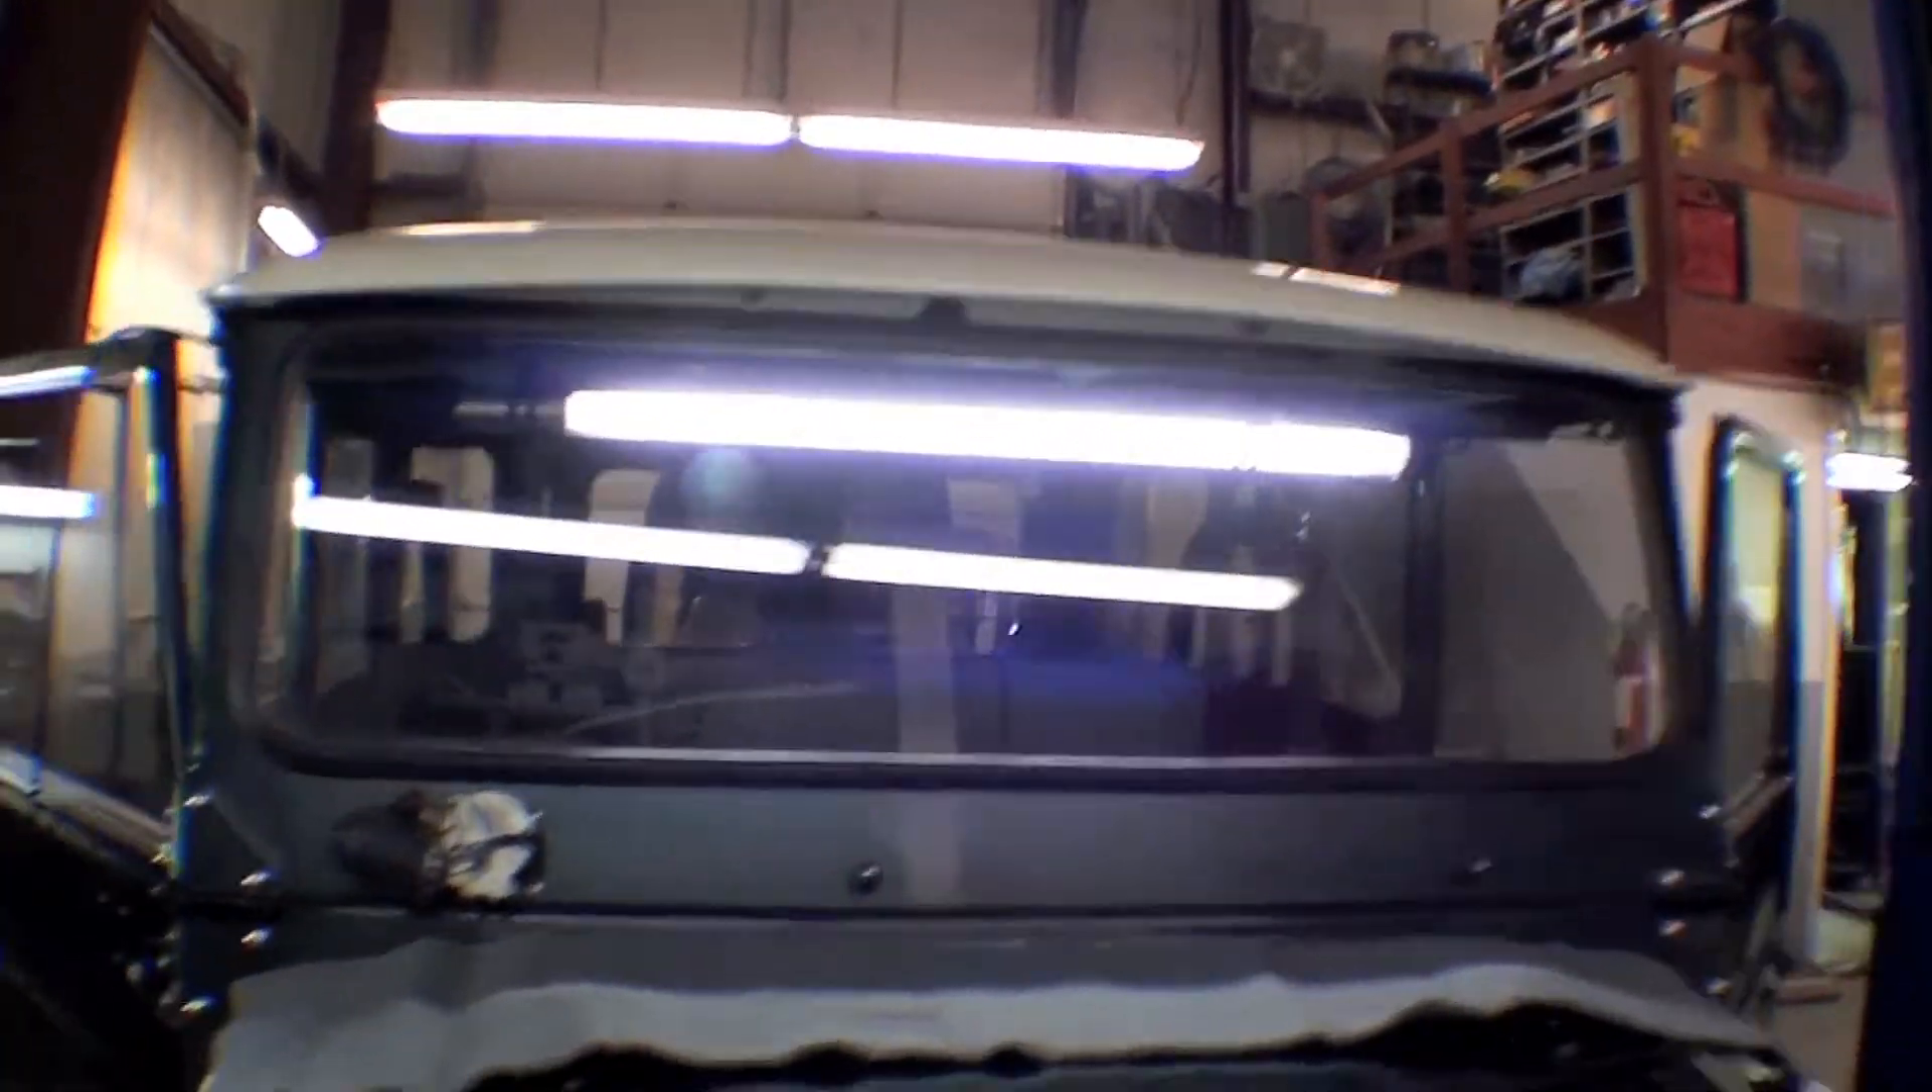All the rest of the glass has been installed as well, but nice to see the windshield in.